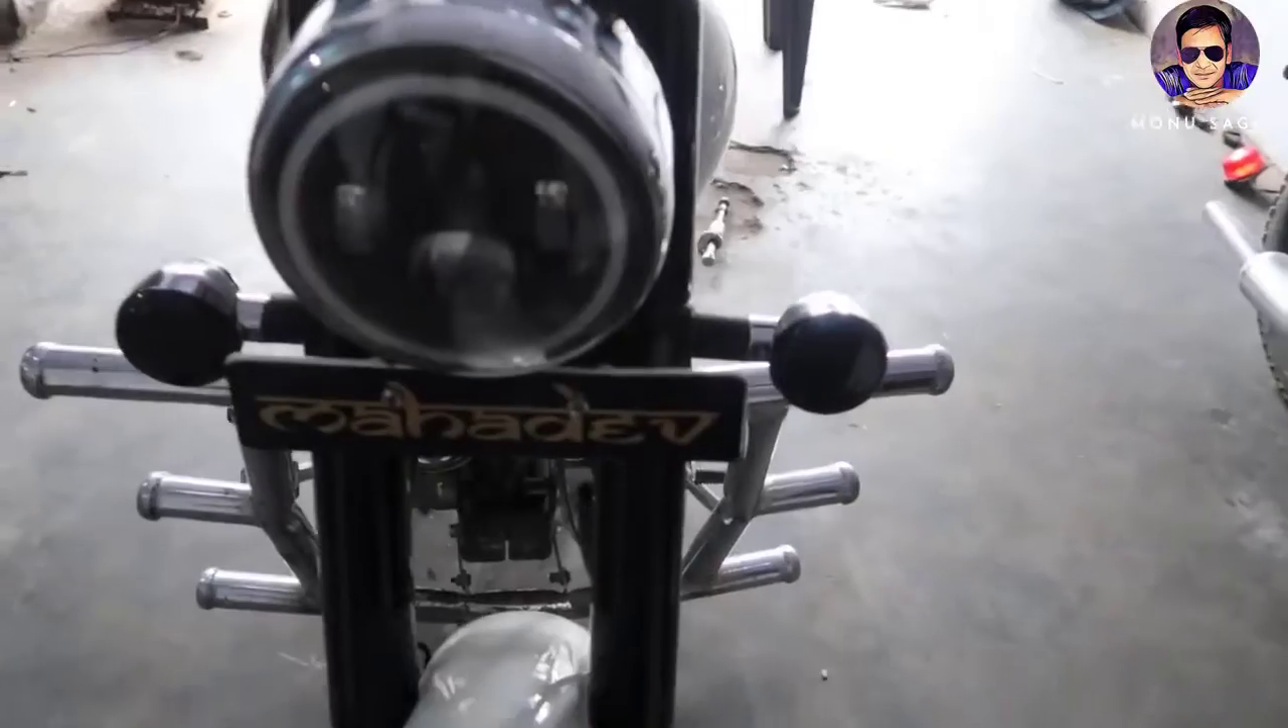तो यह है लाइट फिट हो चुके।